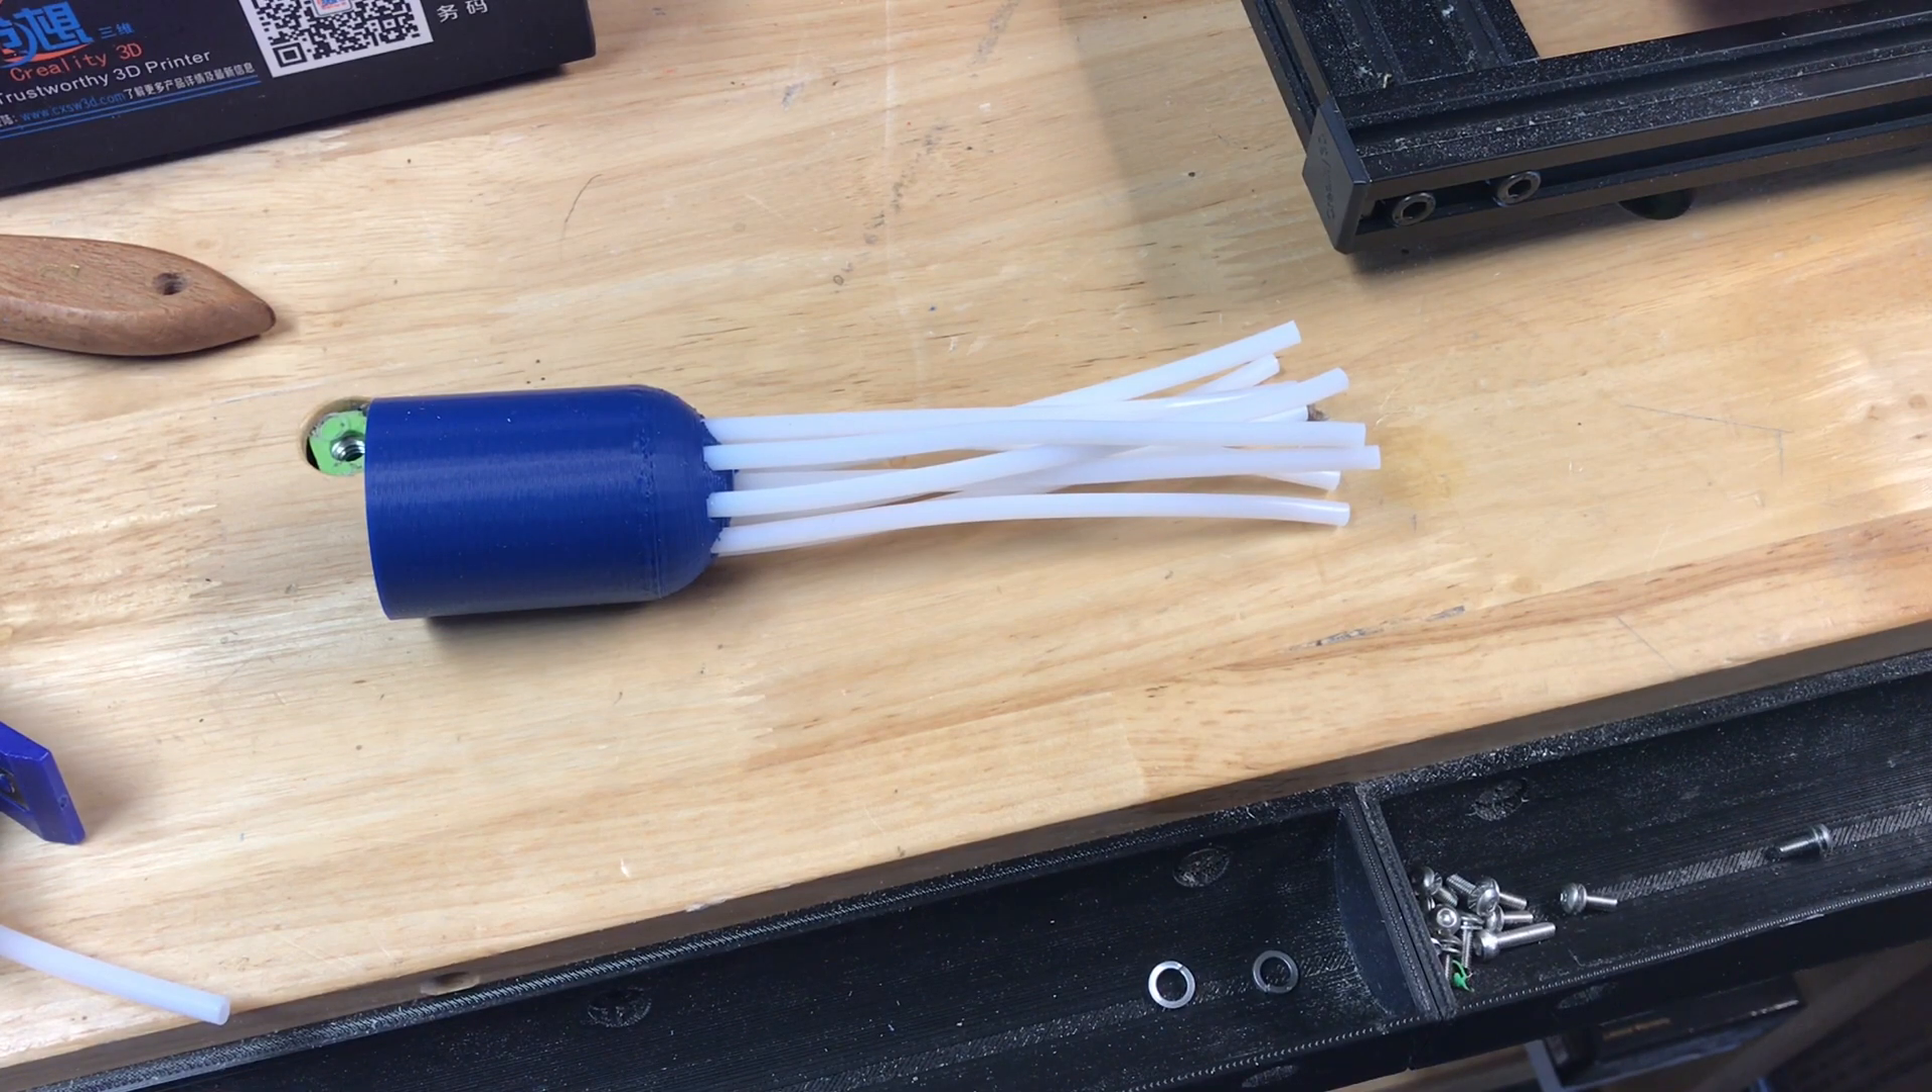And here's the nozzle with all the PTFE tube installed and cut to pretty equal length.